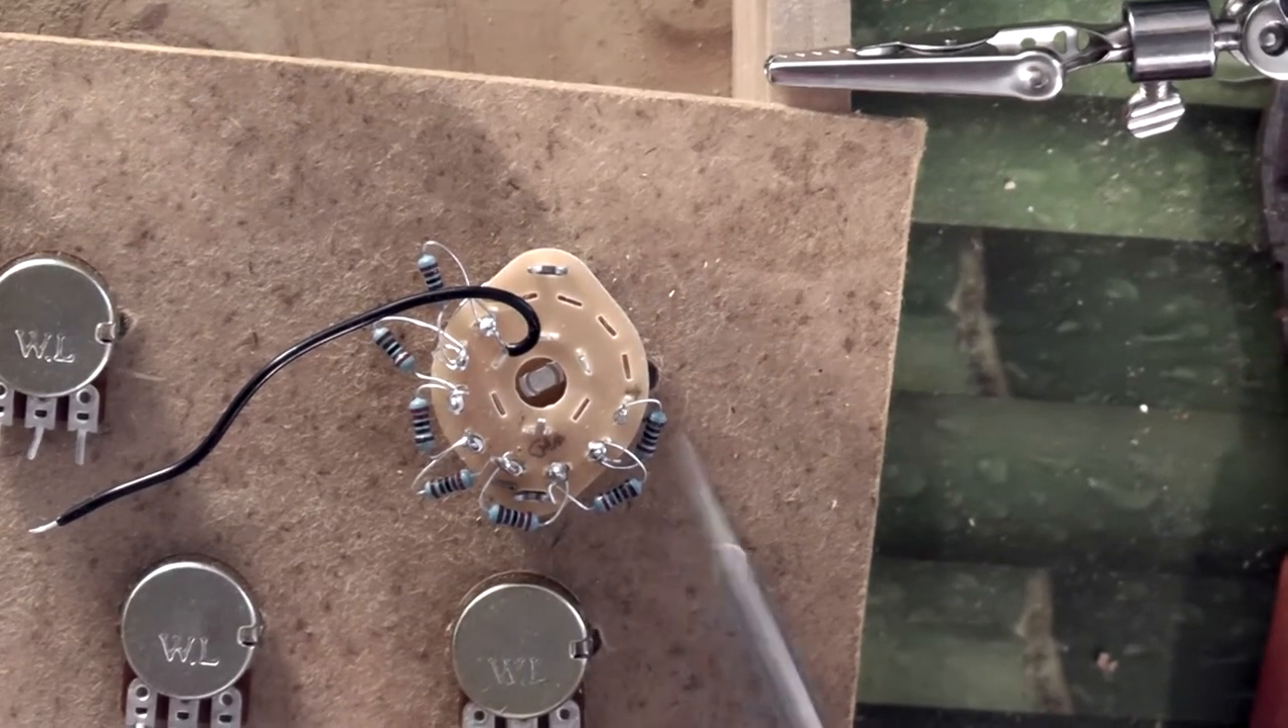I finished doing this eight position selector with my seven resistors here in daisy chain i'll still need to add the gpo here afterwards and the vcc.